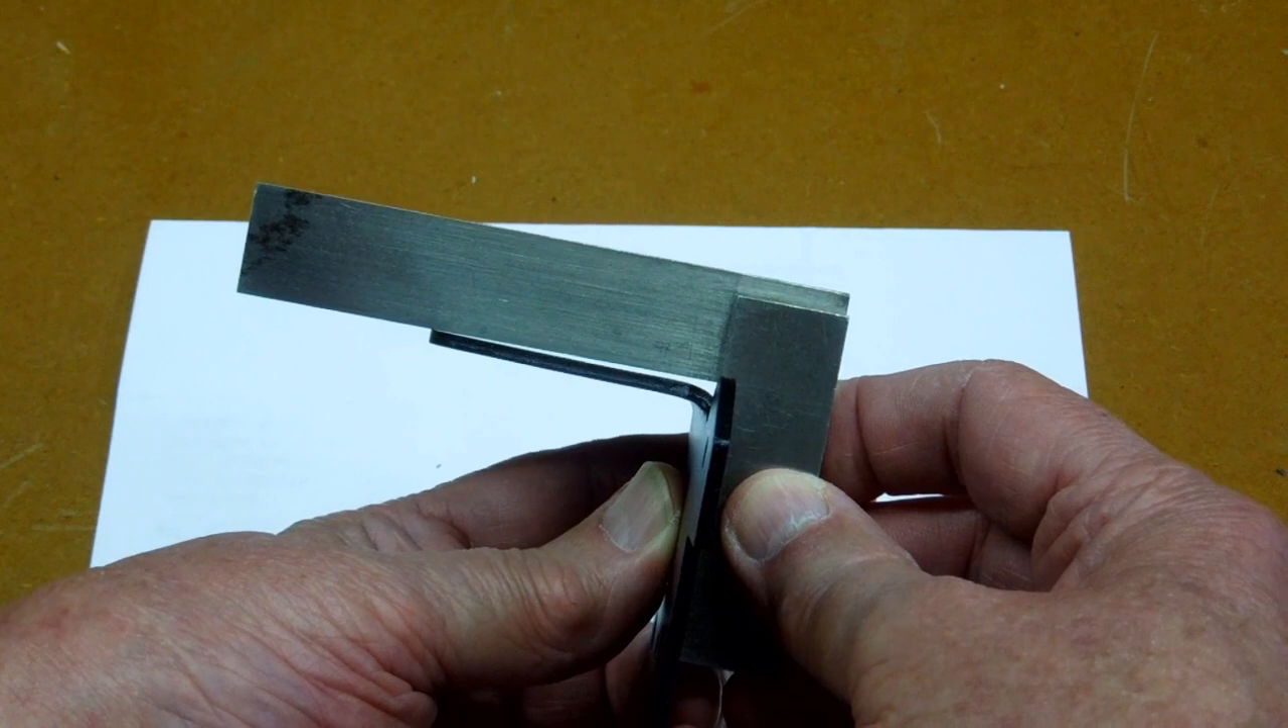Put a square on here. And that is not square. You see a lot of light under there.